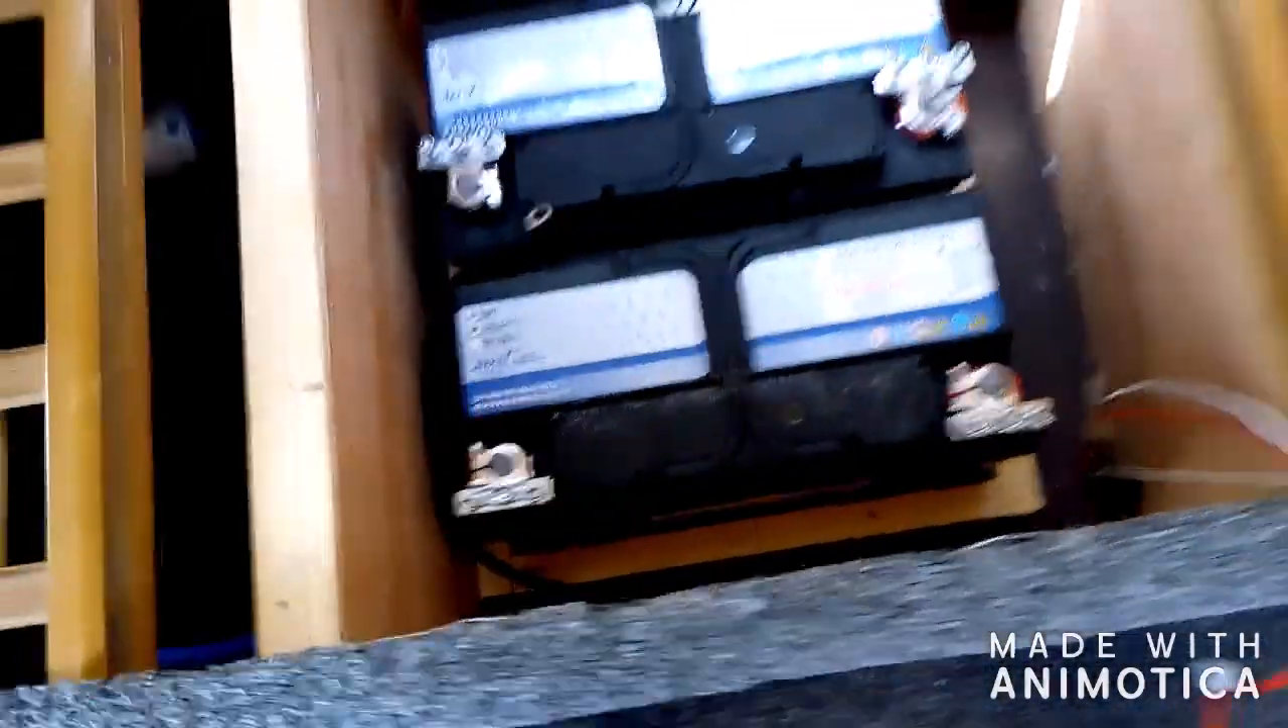Right, I've put all connectors on now. Four of them. All we need to do now is put the bridging wires on.